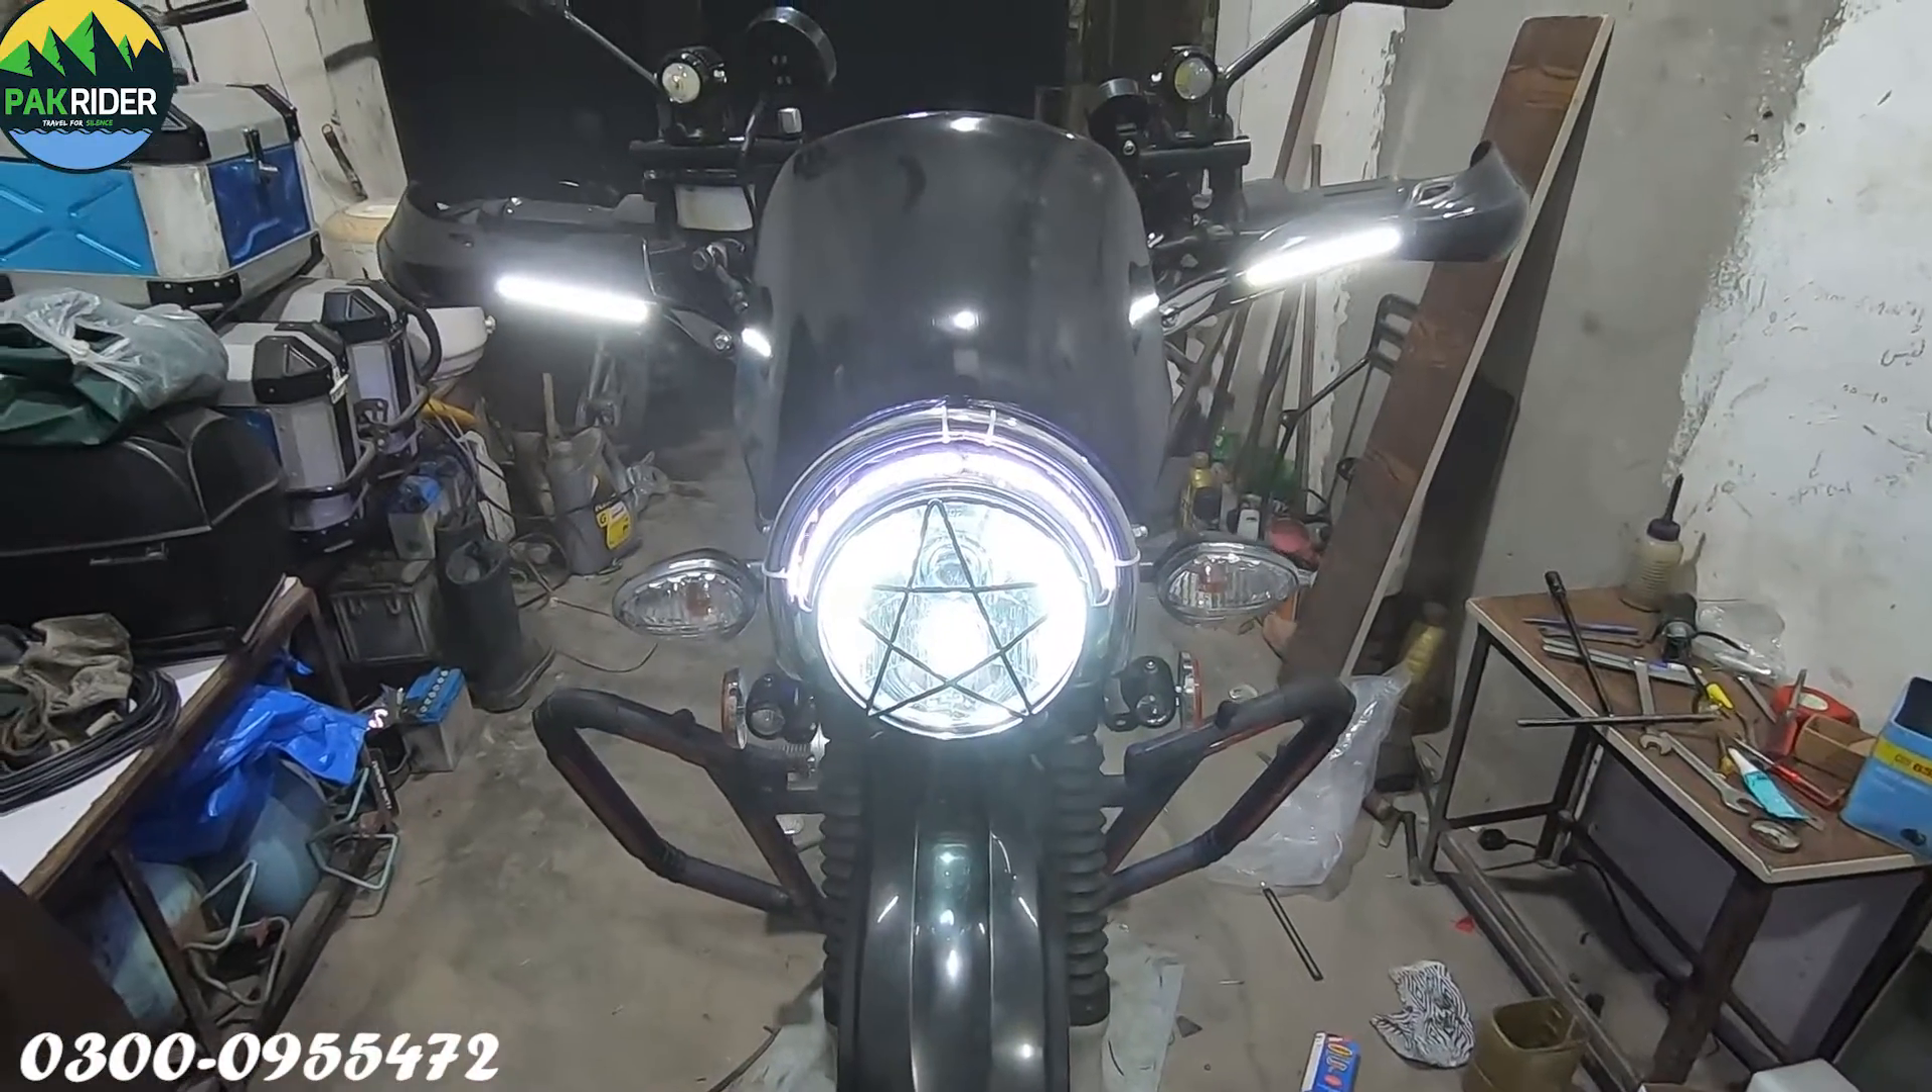یہ دیکھیں آپ ہیڈ لائٹ کے اوپر ہیڈ لائٹ گریل آ گئی ہے۔